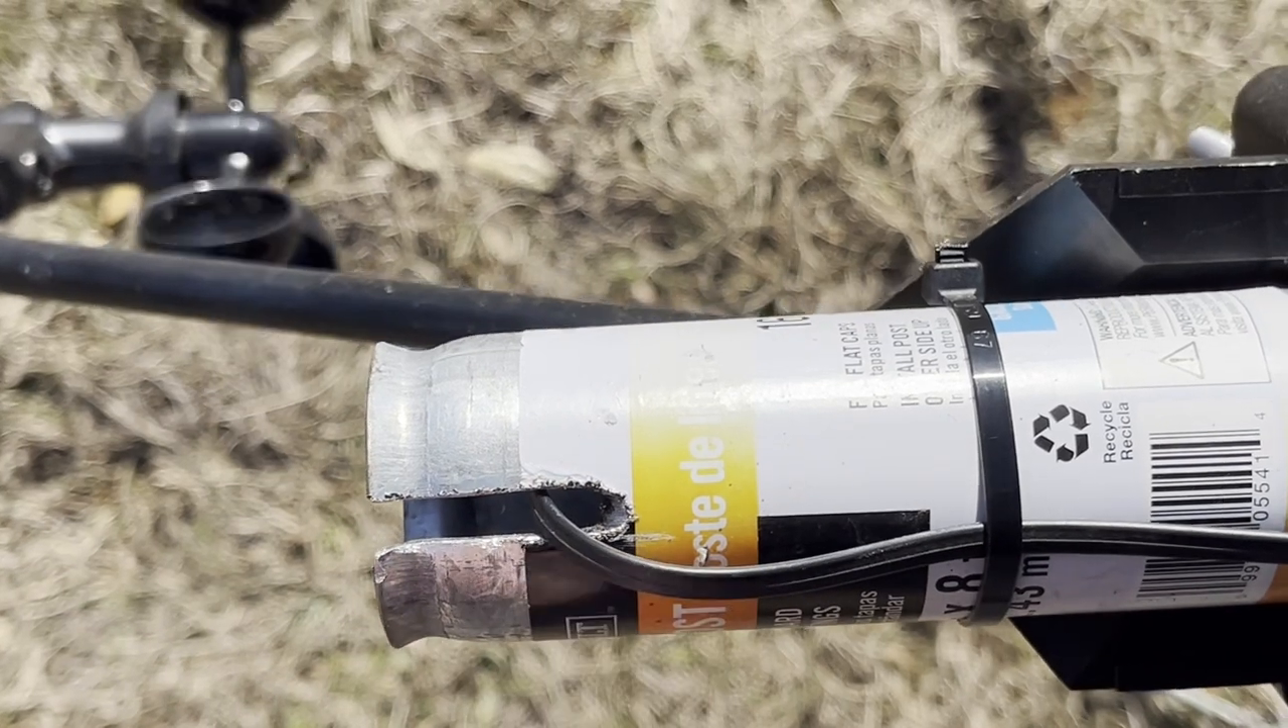Right now the cable is coming from inside or getting inside the pipe without any protection.